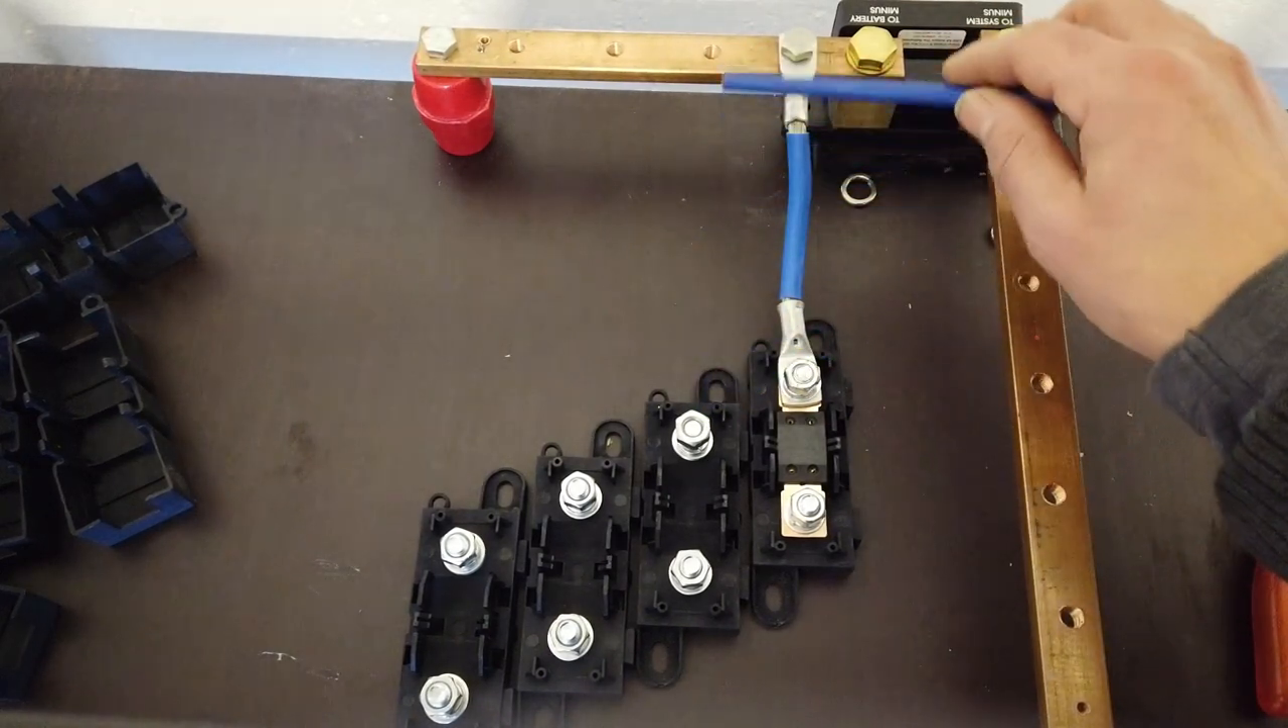The first cable is connected towards the busbar.